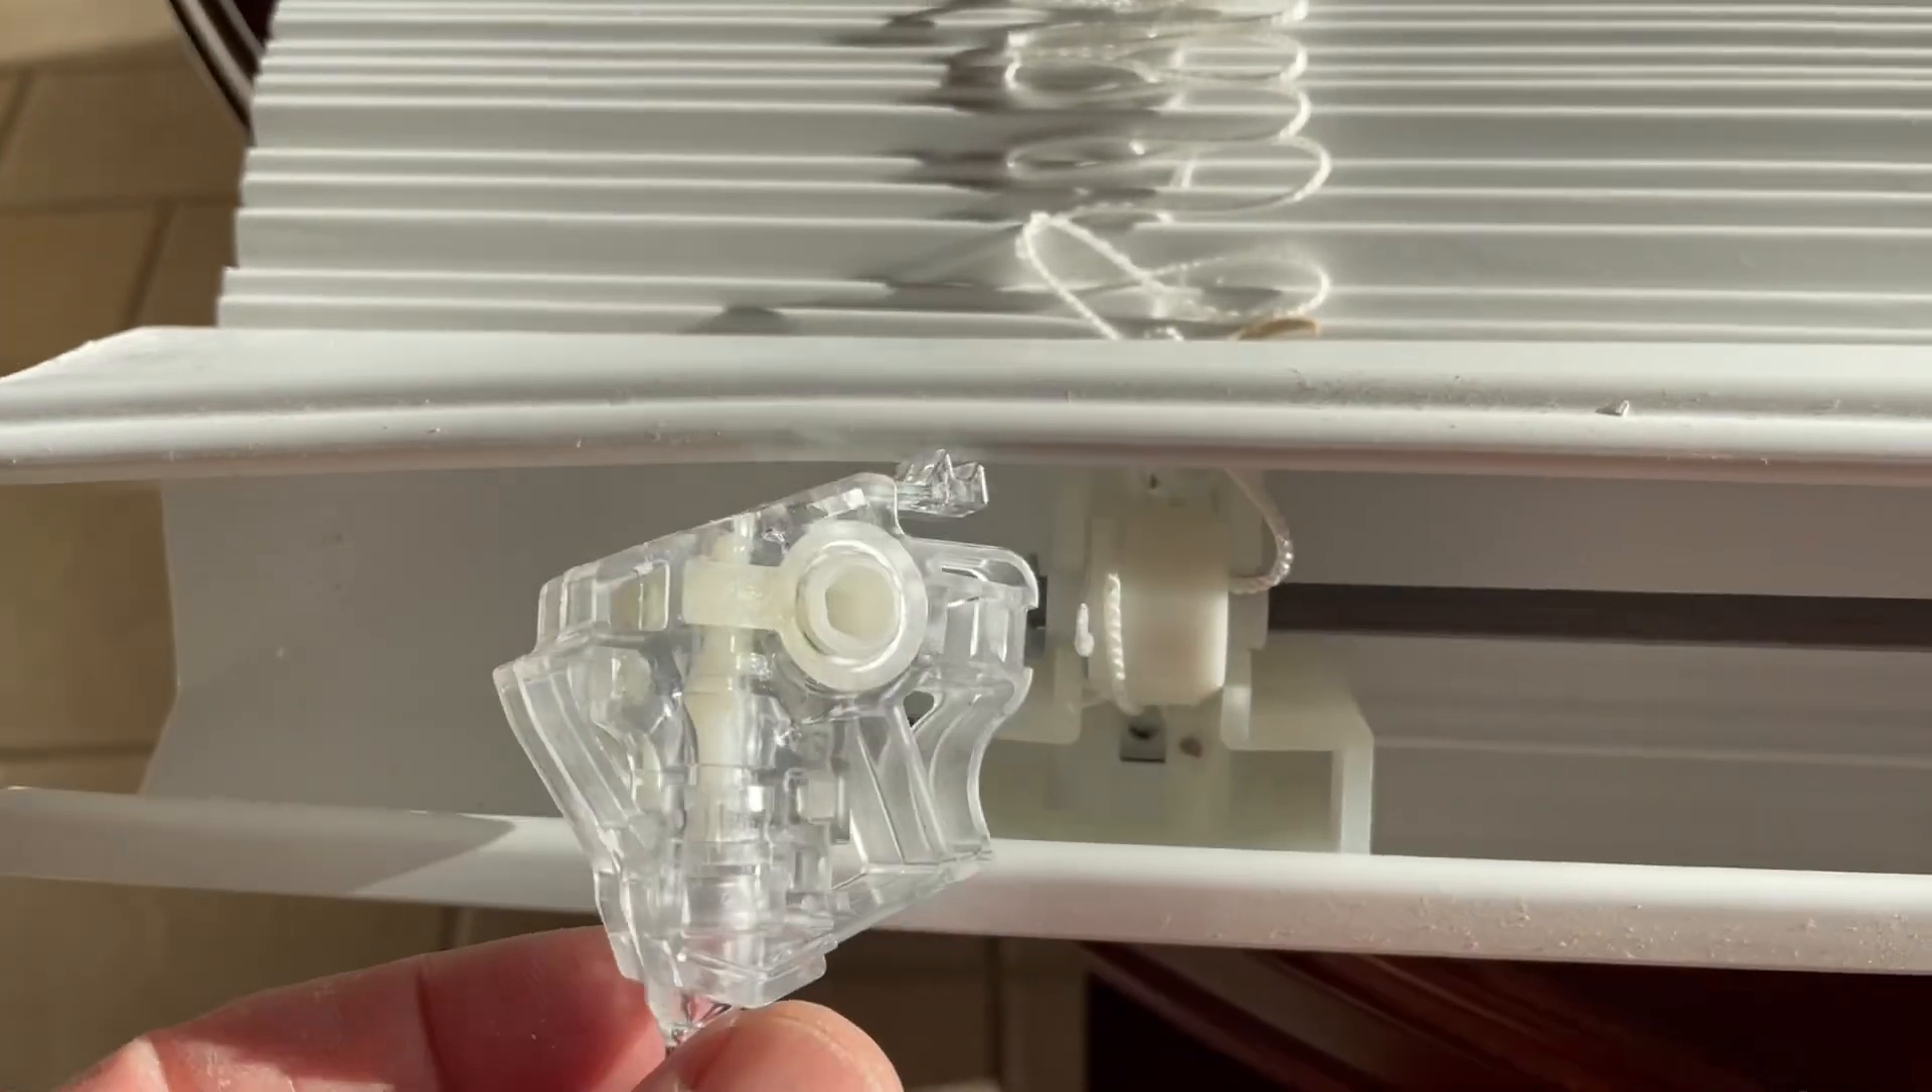As you can see right in here, I took this gear section off.